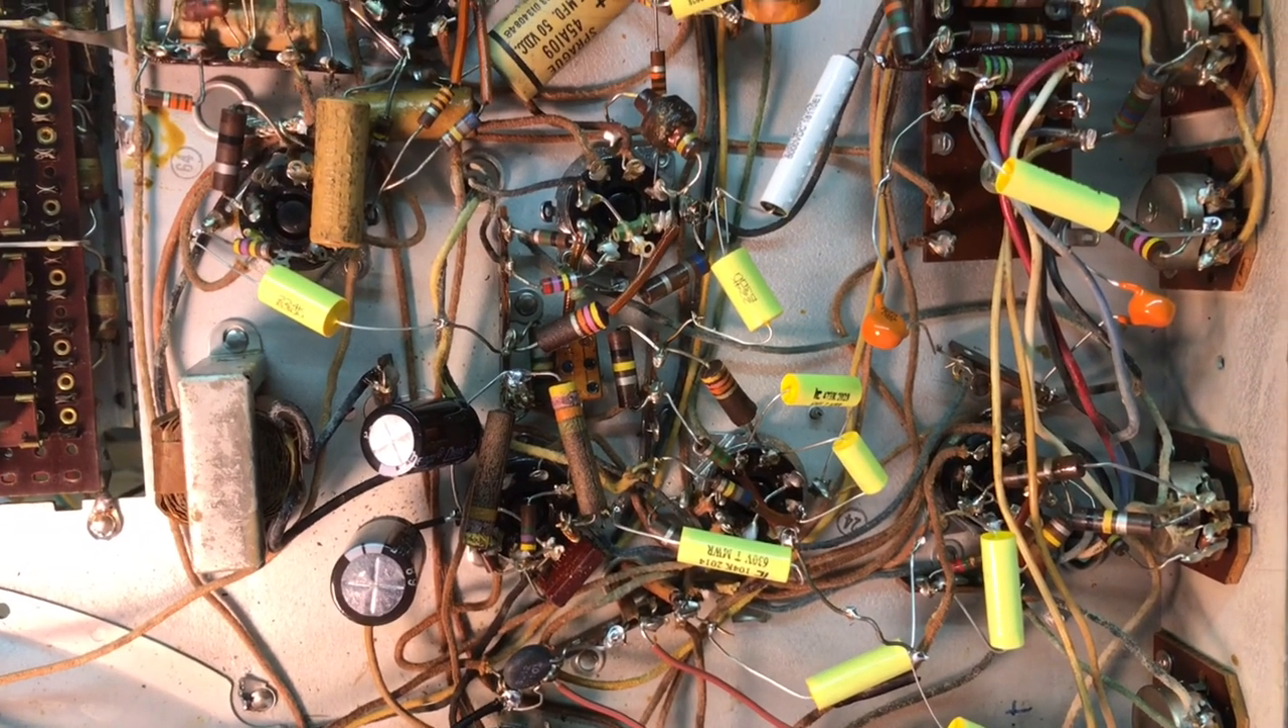This is messy because I'm just tacking the caps in with long leads.